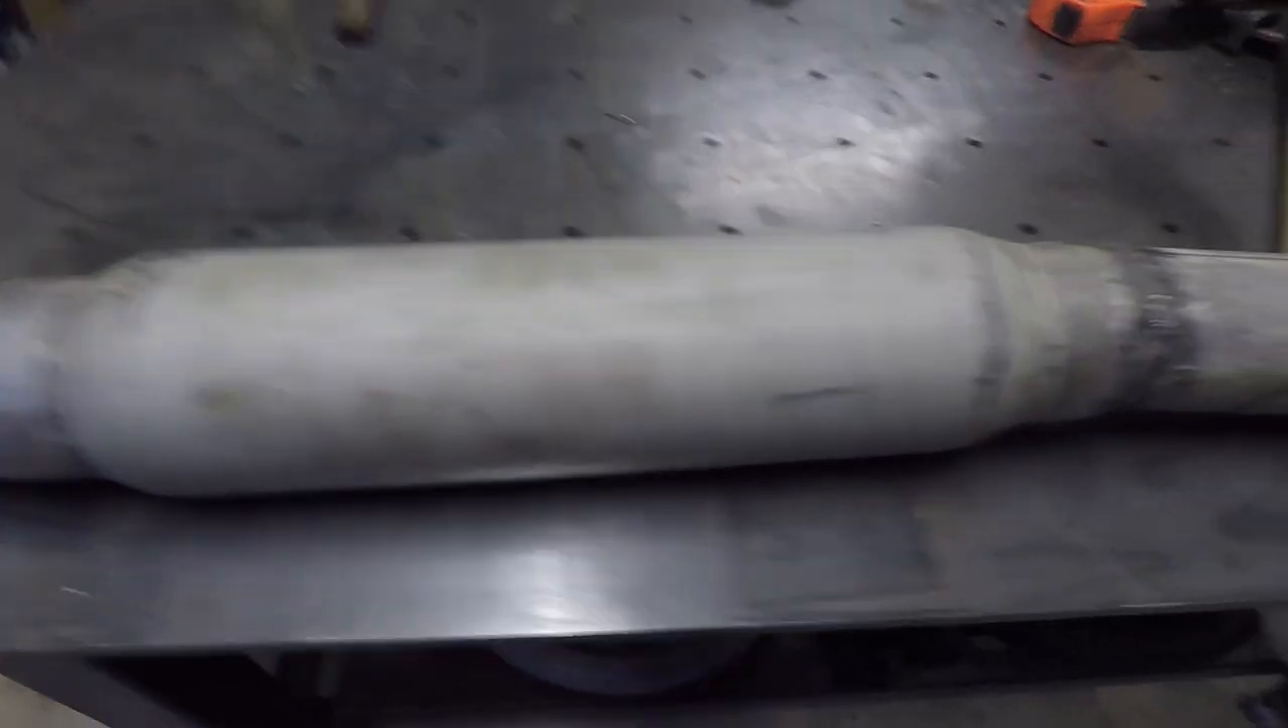Now the muffler is welded into the pipe.